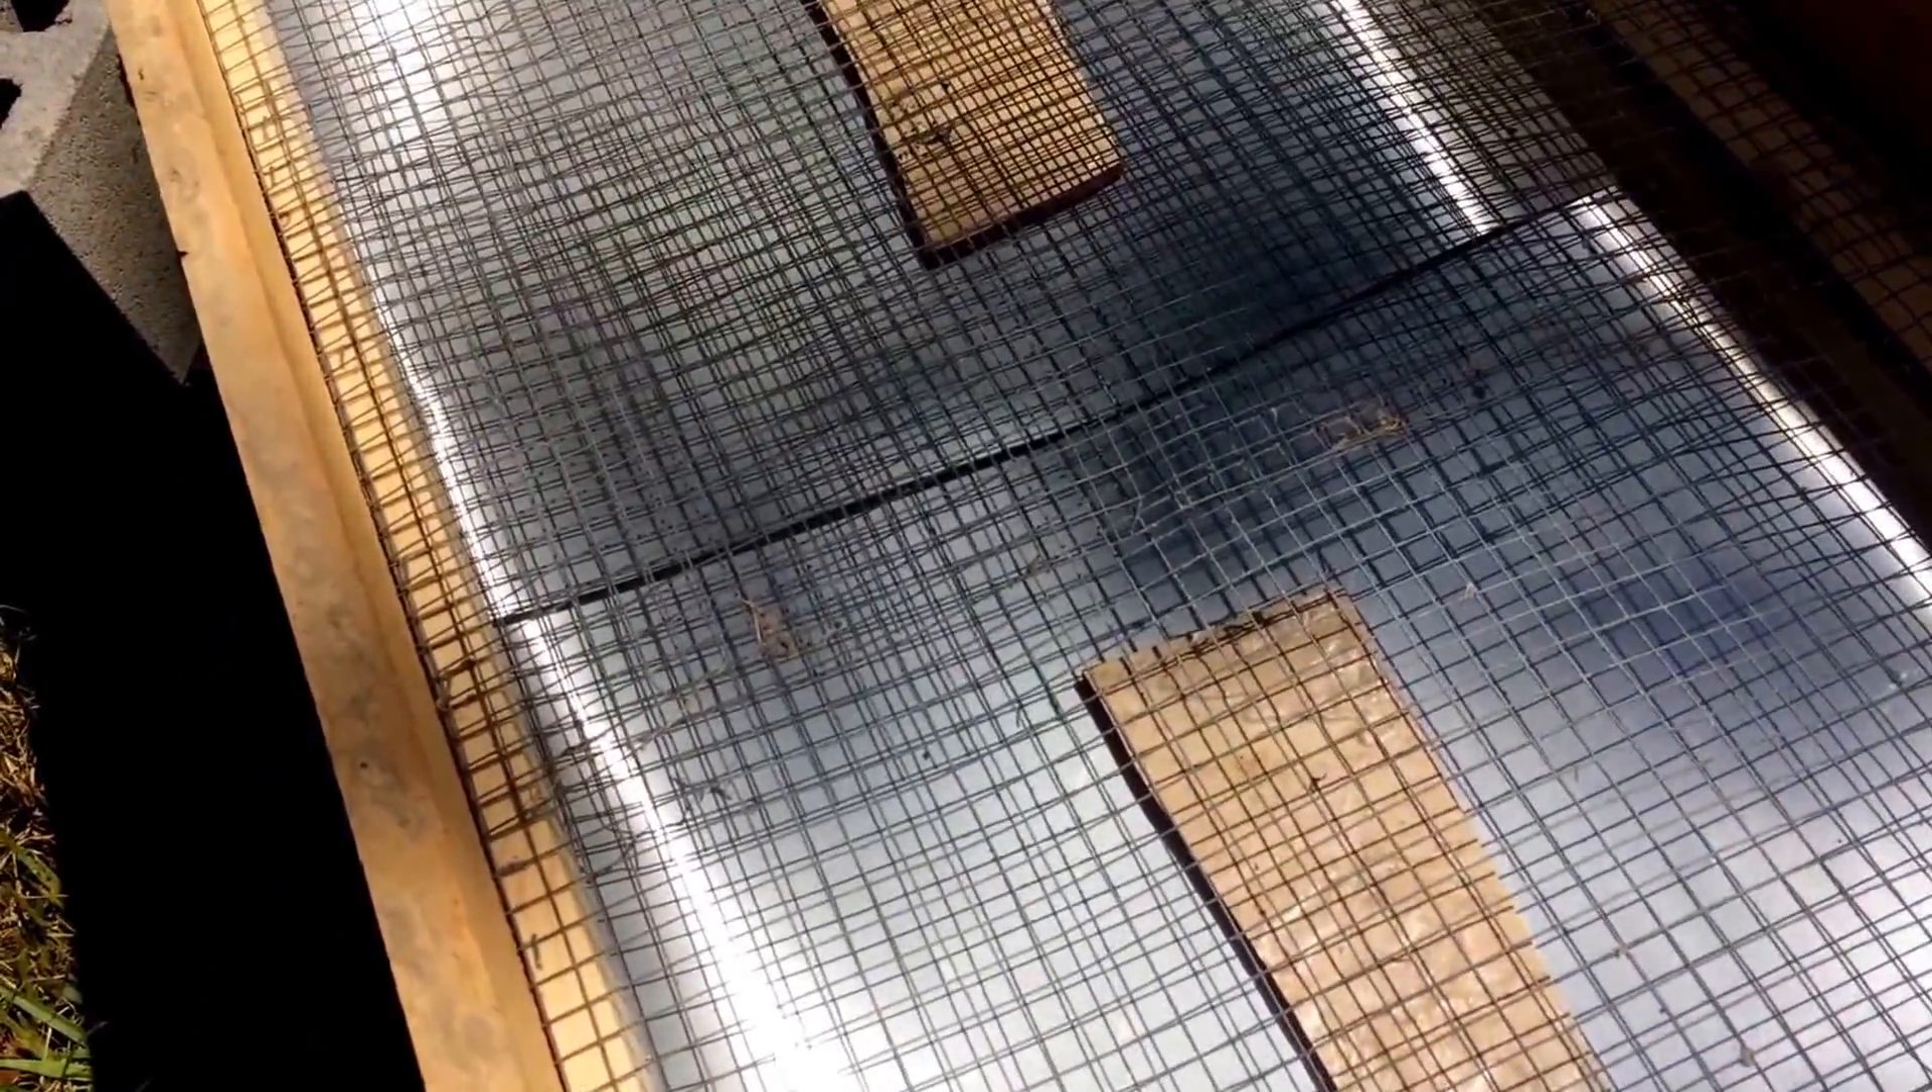We got our metal put in and then I just put another strip of wood on top of it put the screen on top.